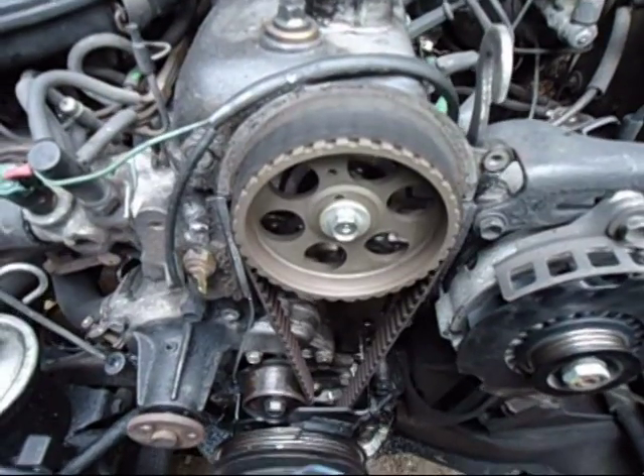Okay I get the cover off timing belt cover.